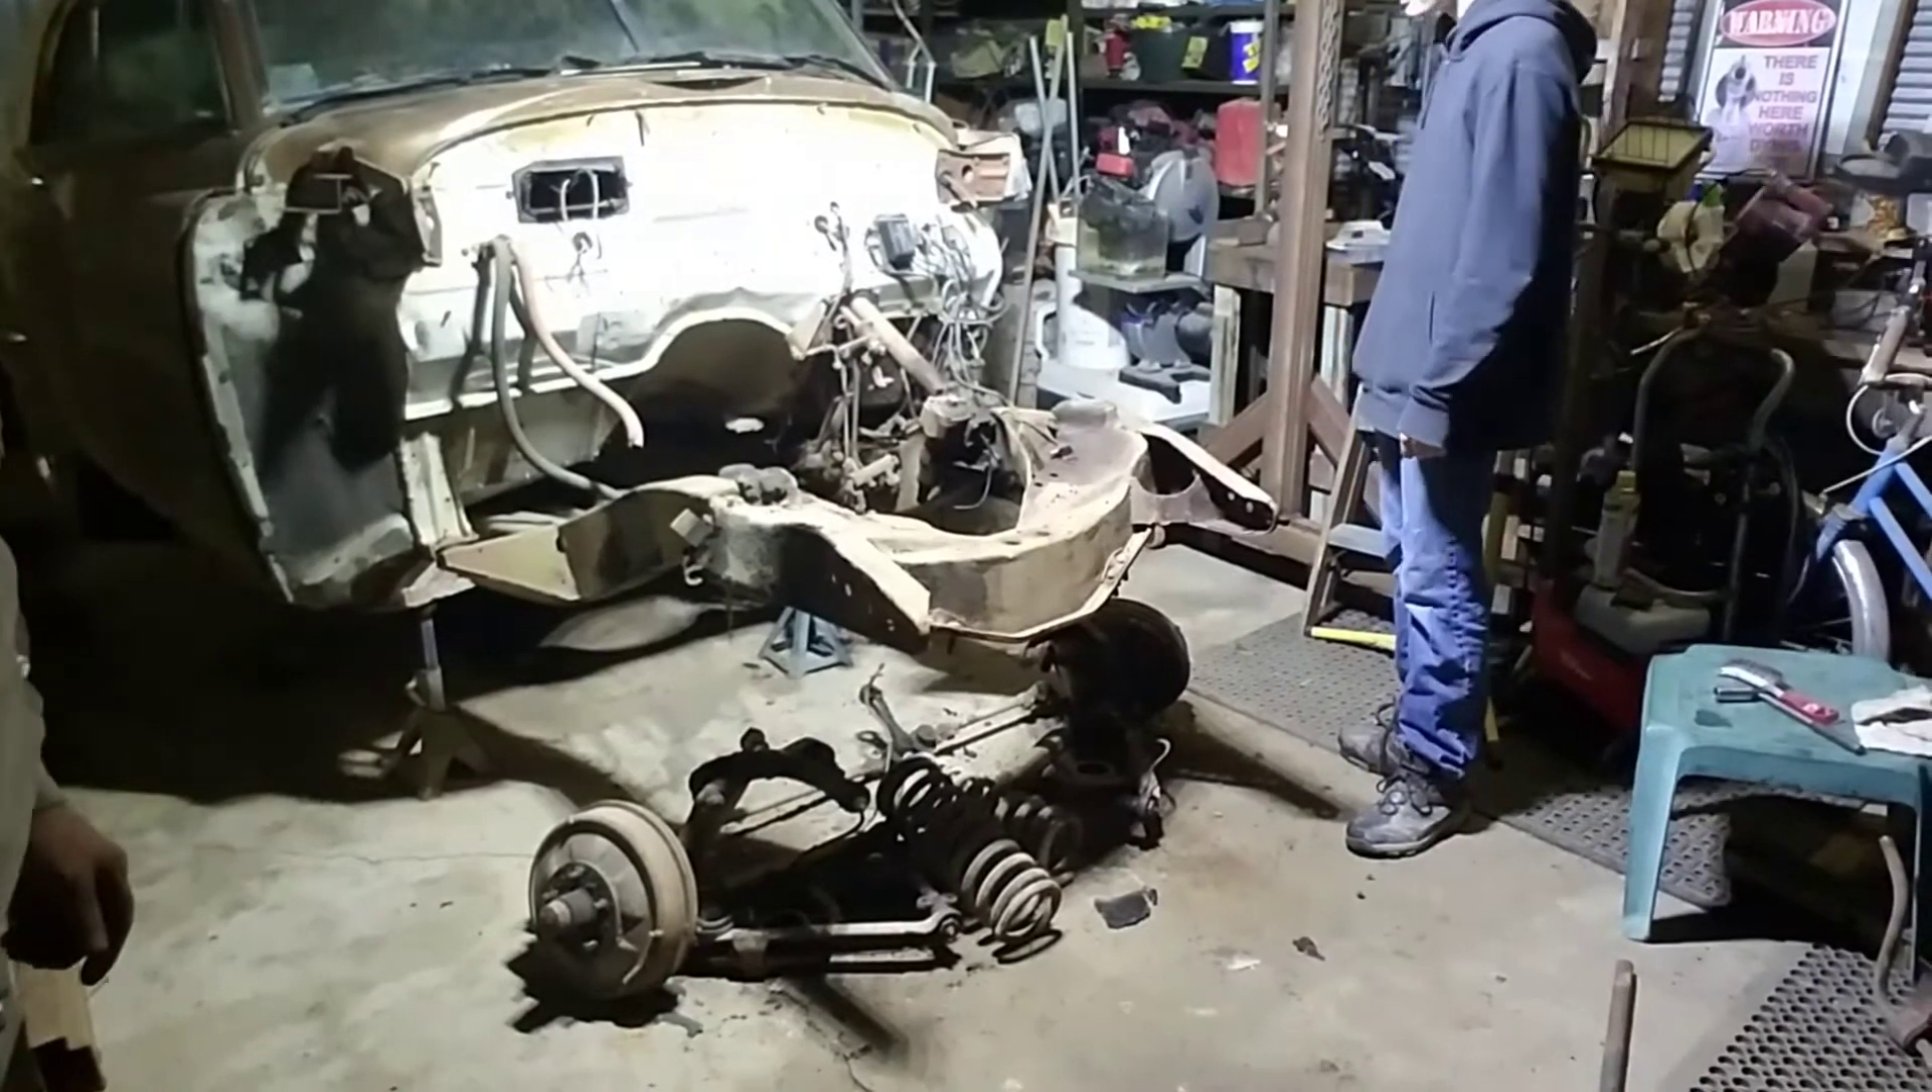We got the whole front suspension out, as you can see, and I didn't kill him.